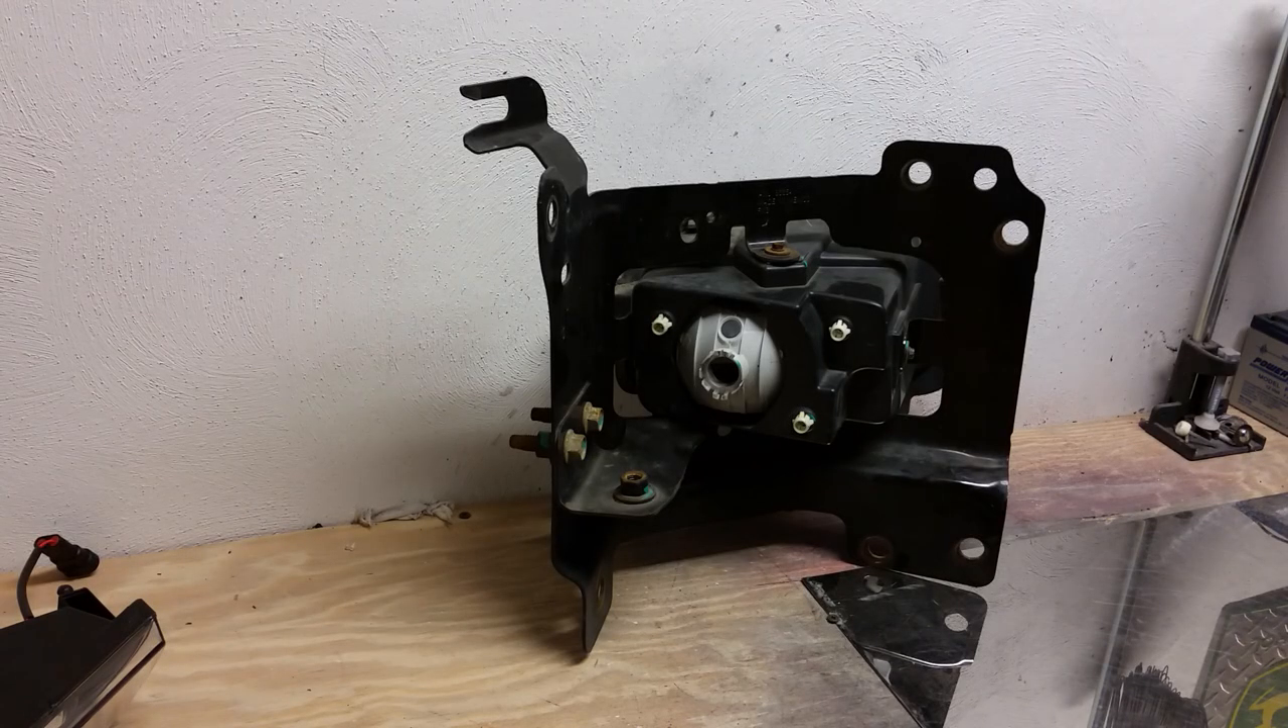Now we have the bumper support along with the fog light out of the bumper remove those 15 millimeter bolts after we made our markings.